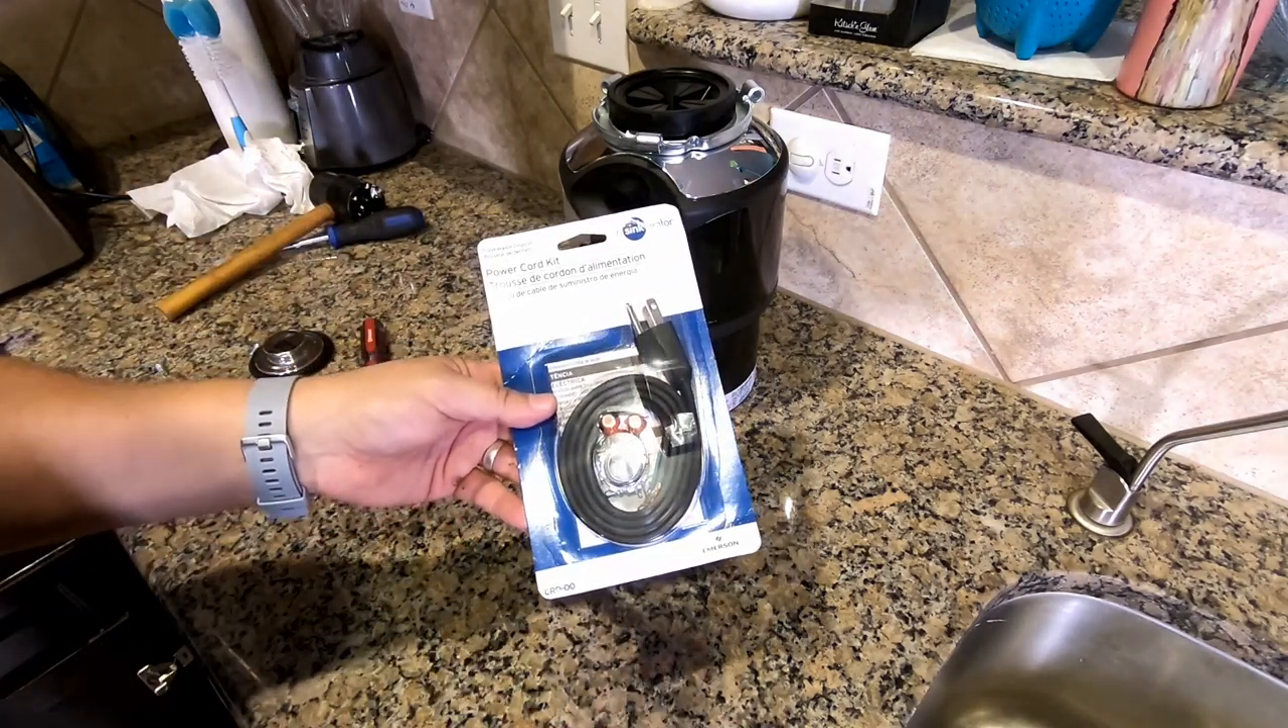So at this point we have to put a power cord on the disposal.